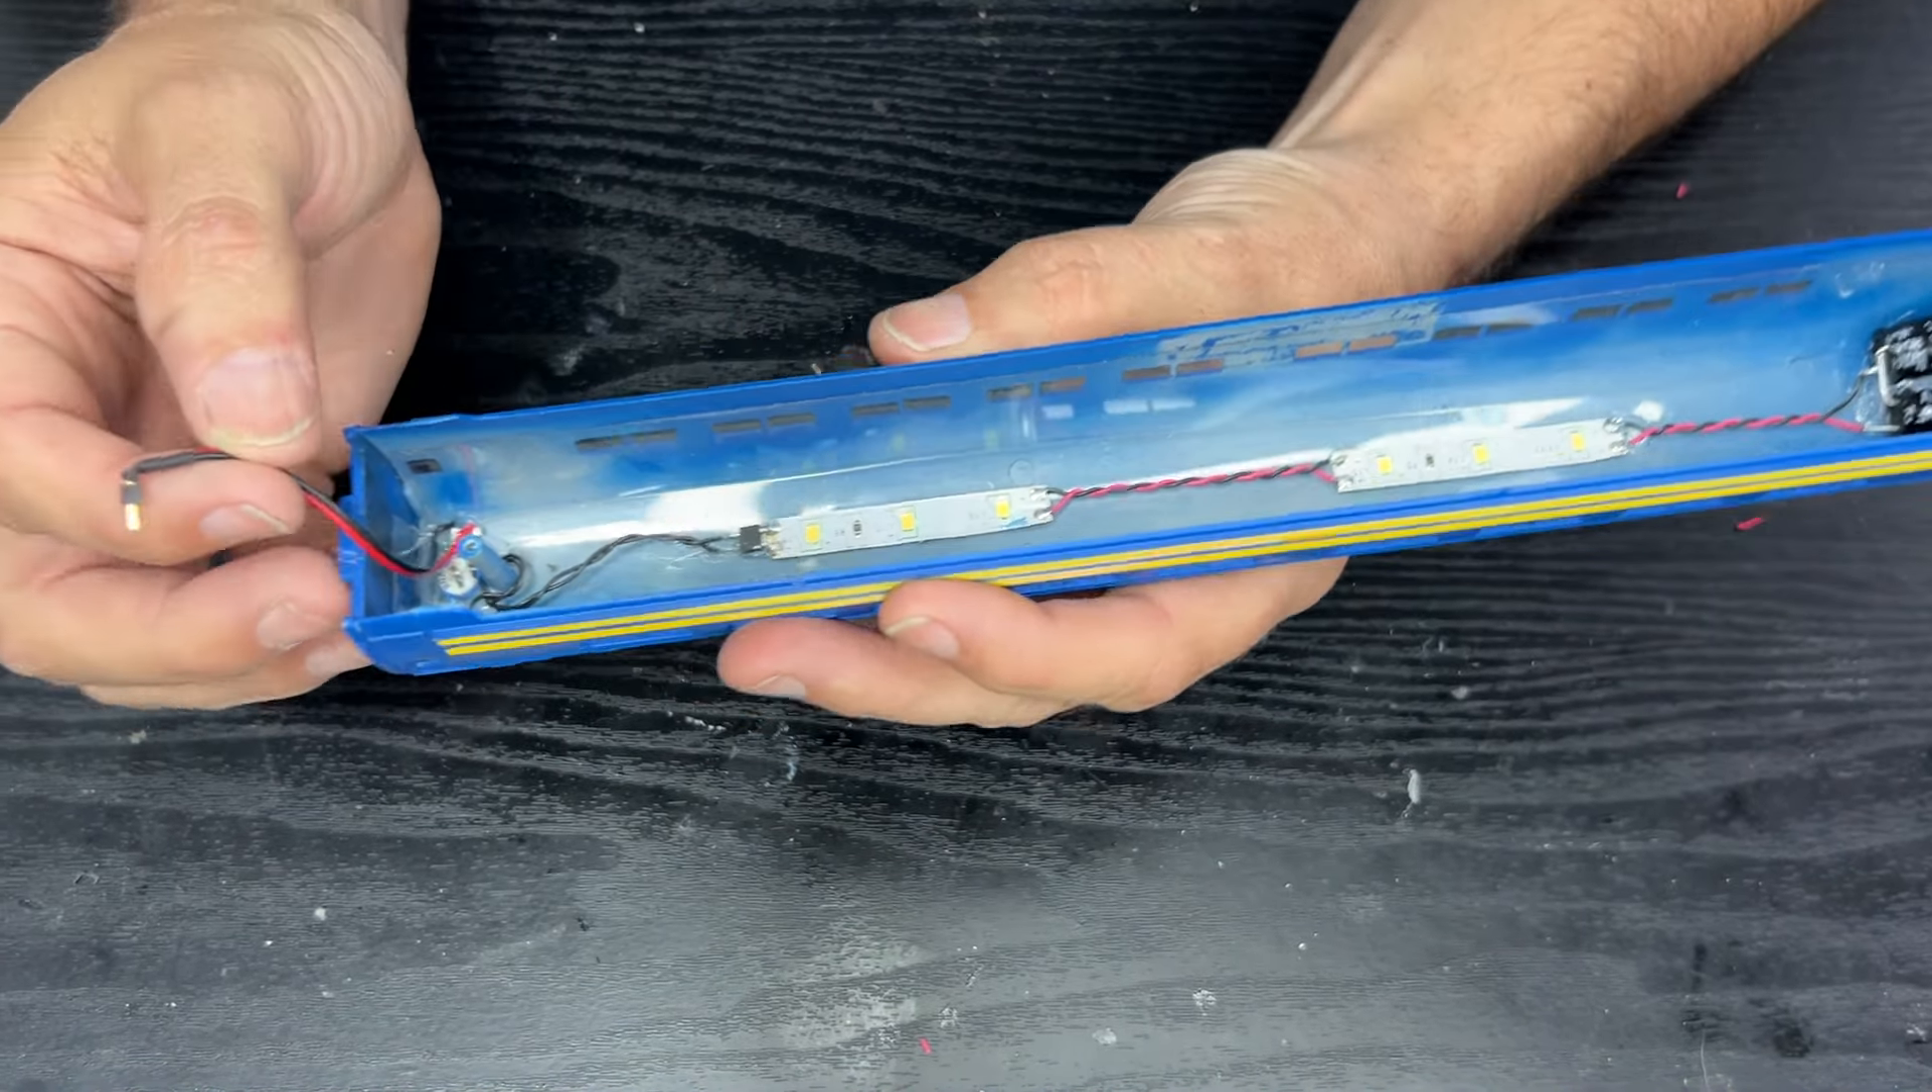So I have all my lighting and circuitry installed on the roof itself, connected with a little micro plug so we can move that out the way.